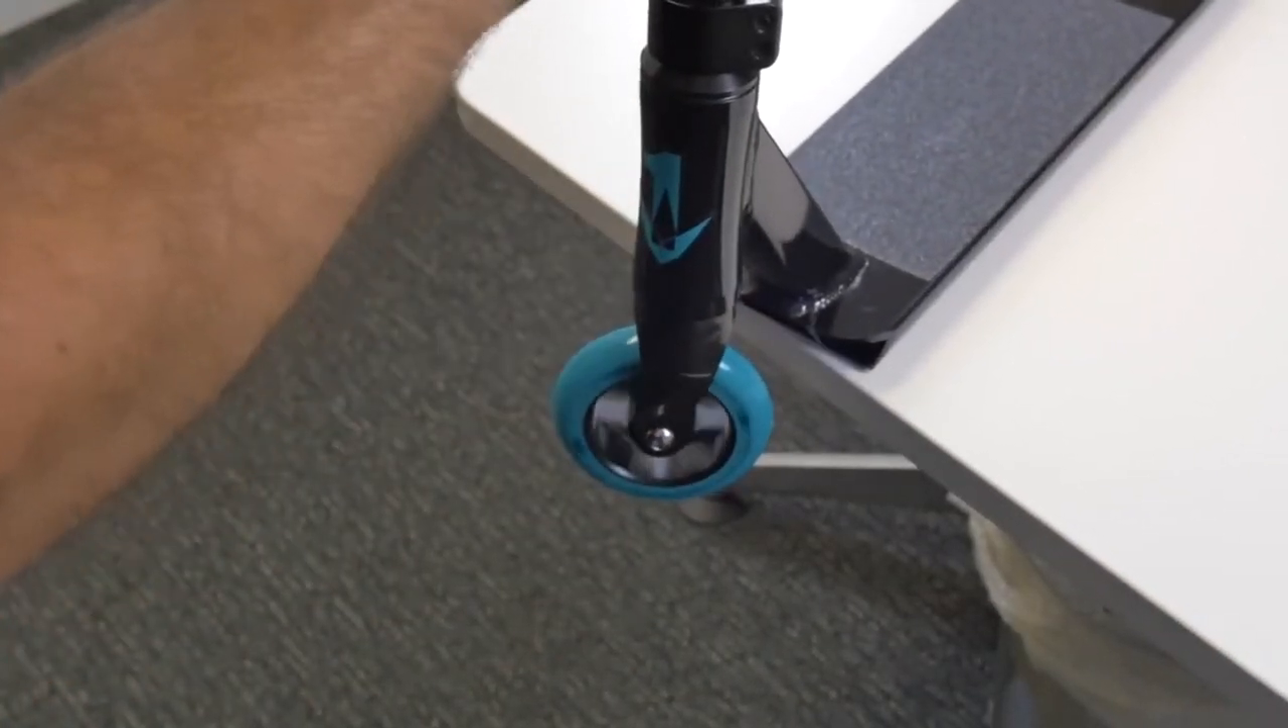Once again your front wheel is now installed and you're ready to move on to the back.